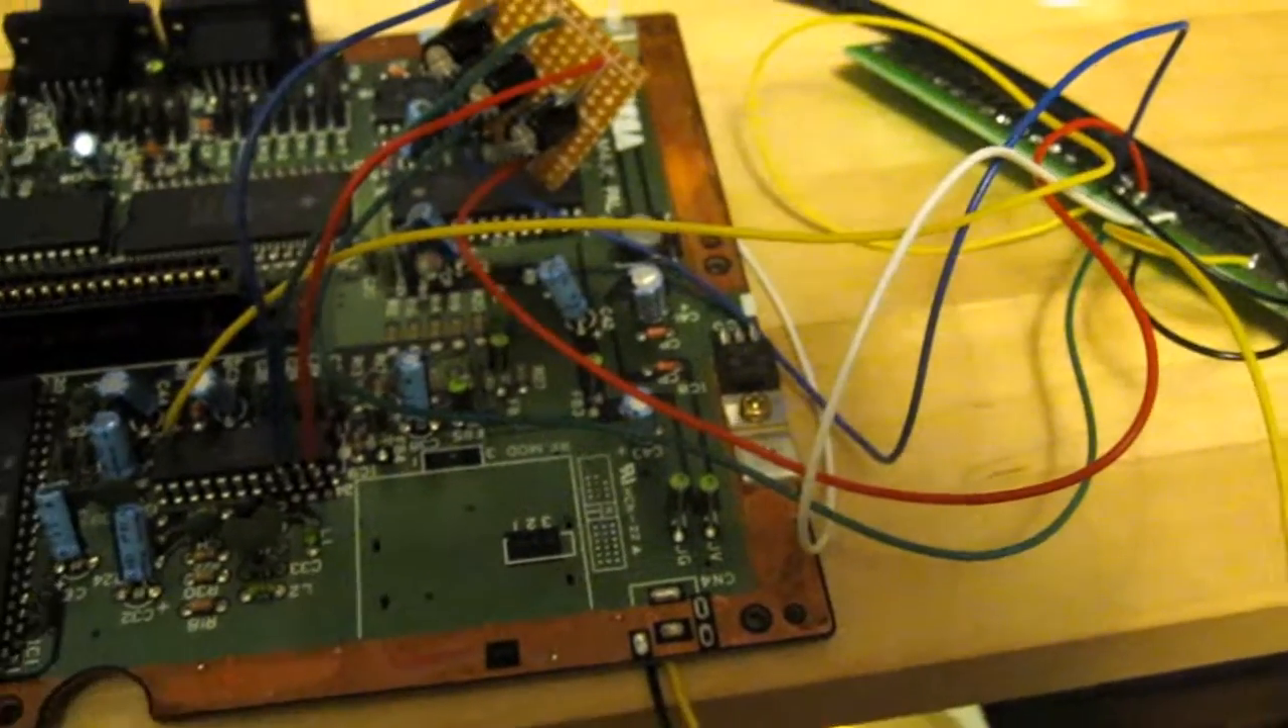And as you can see here I have some of the wires hooked up.